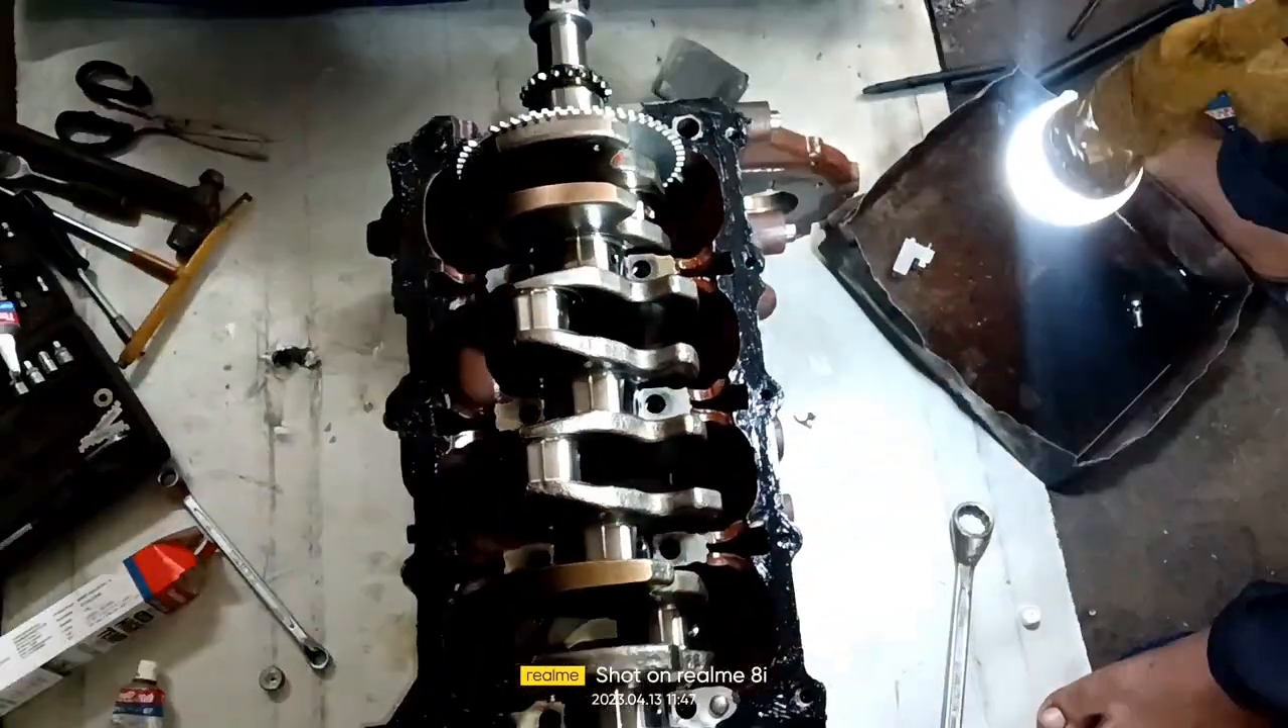यह हमने क्रेंक फिट कर दिया है अब इसके उपर का कैप हम फिट करेंगे।